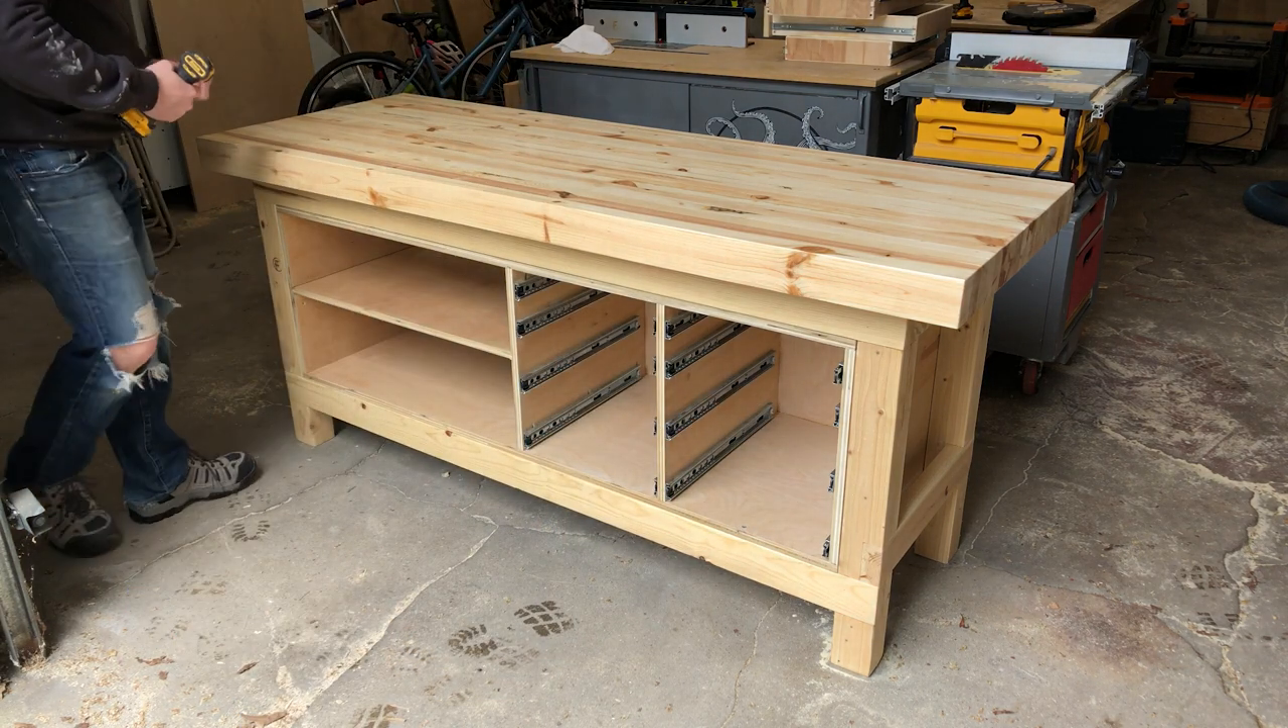So we have a top that's sitting on the bench frame we have a cabinet sitting inside the bench frame and that's it.